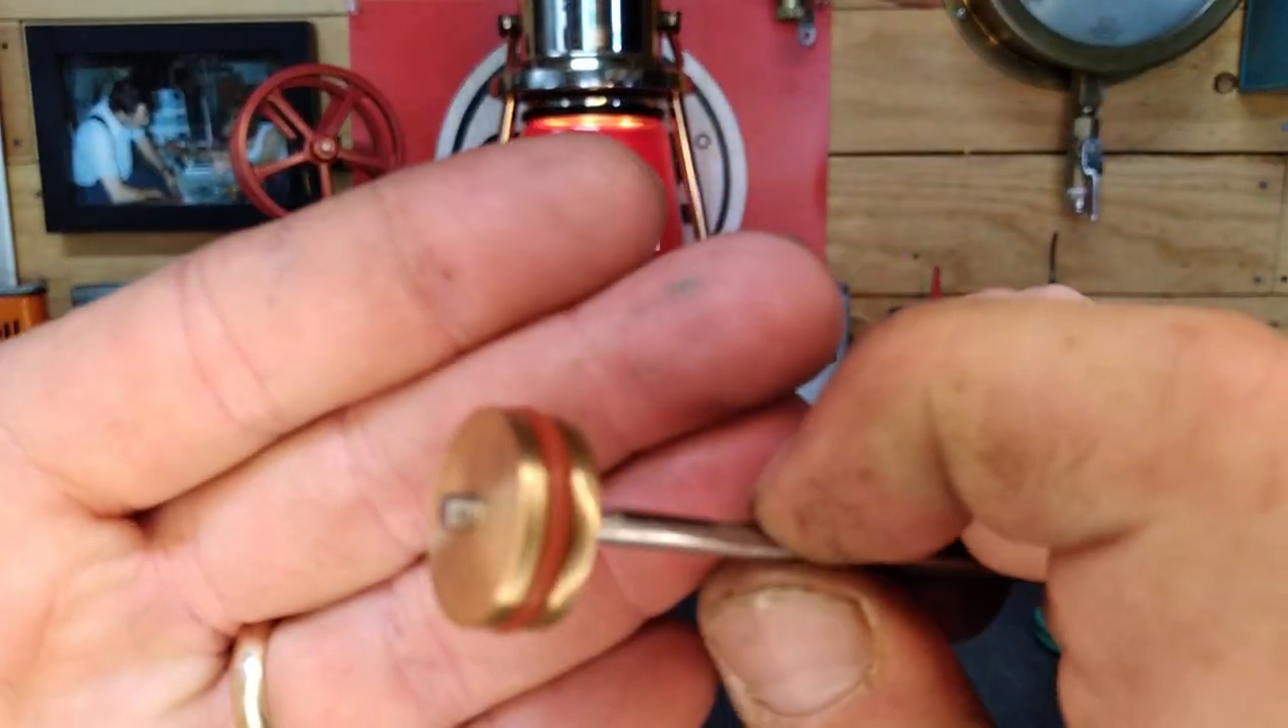We've already got our piston fitted with an o-ring.